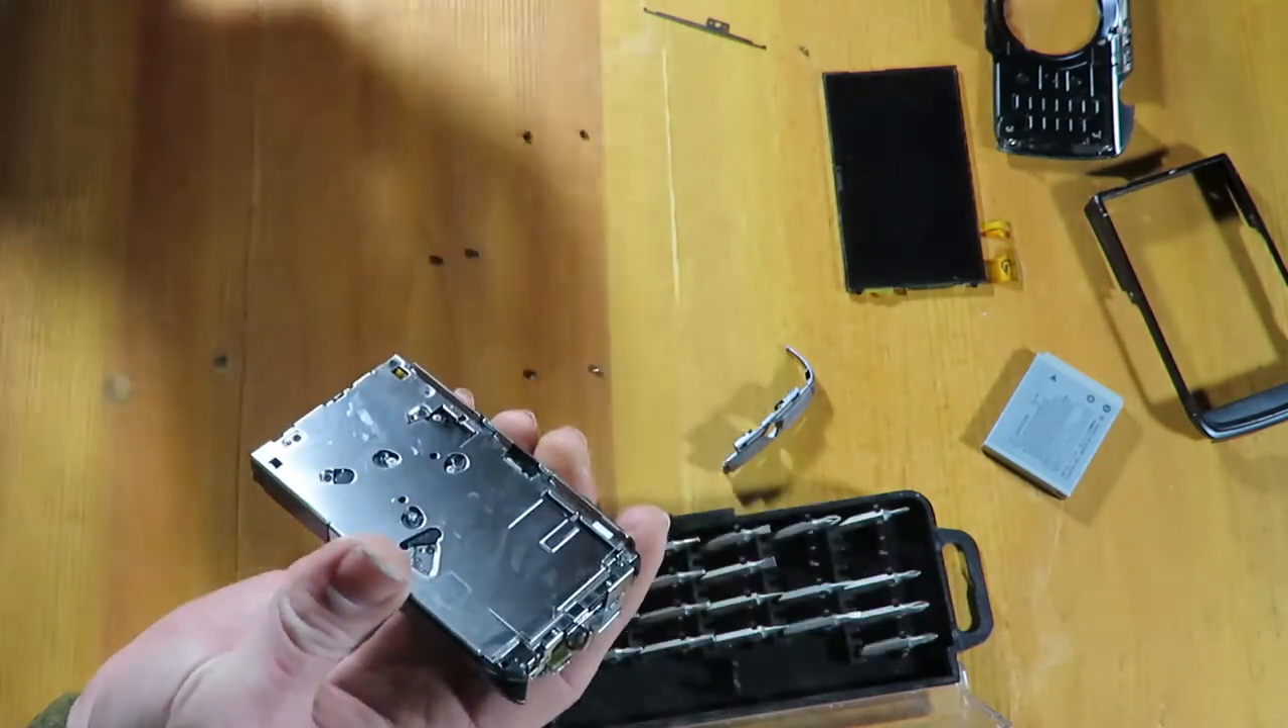And there's our old defective LCD out.